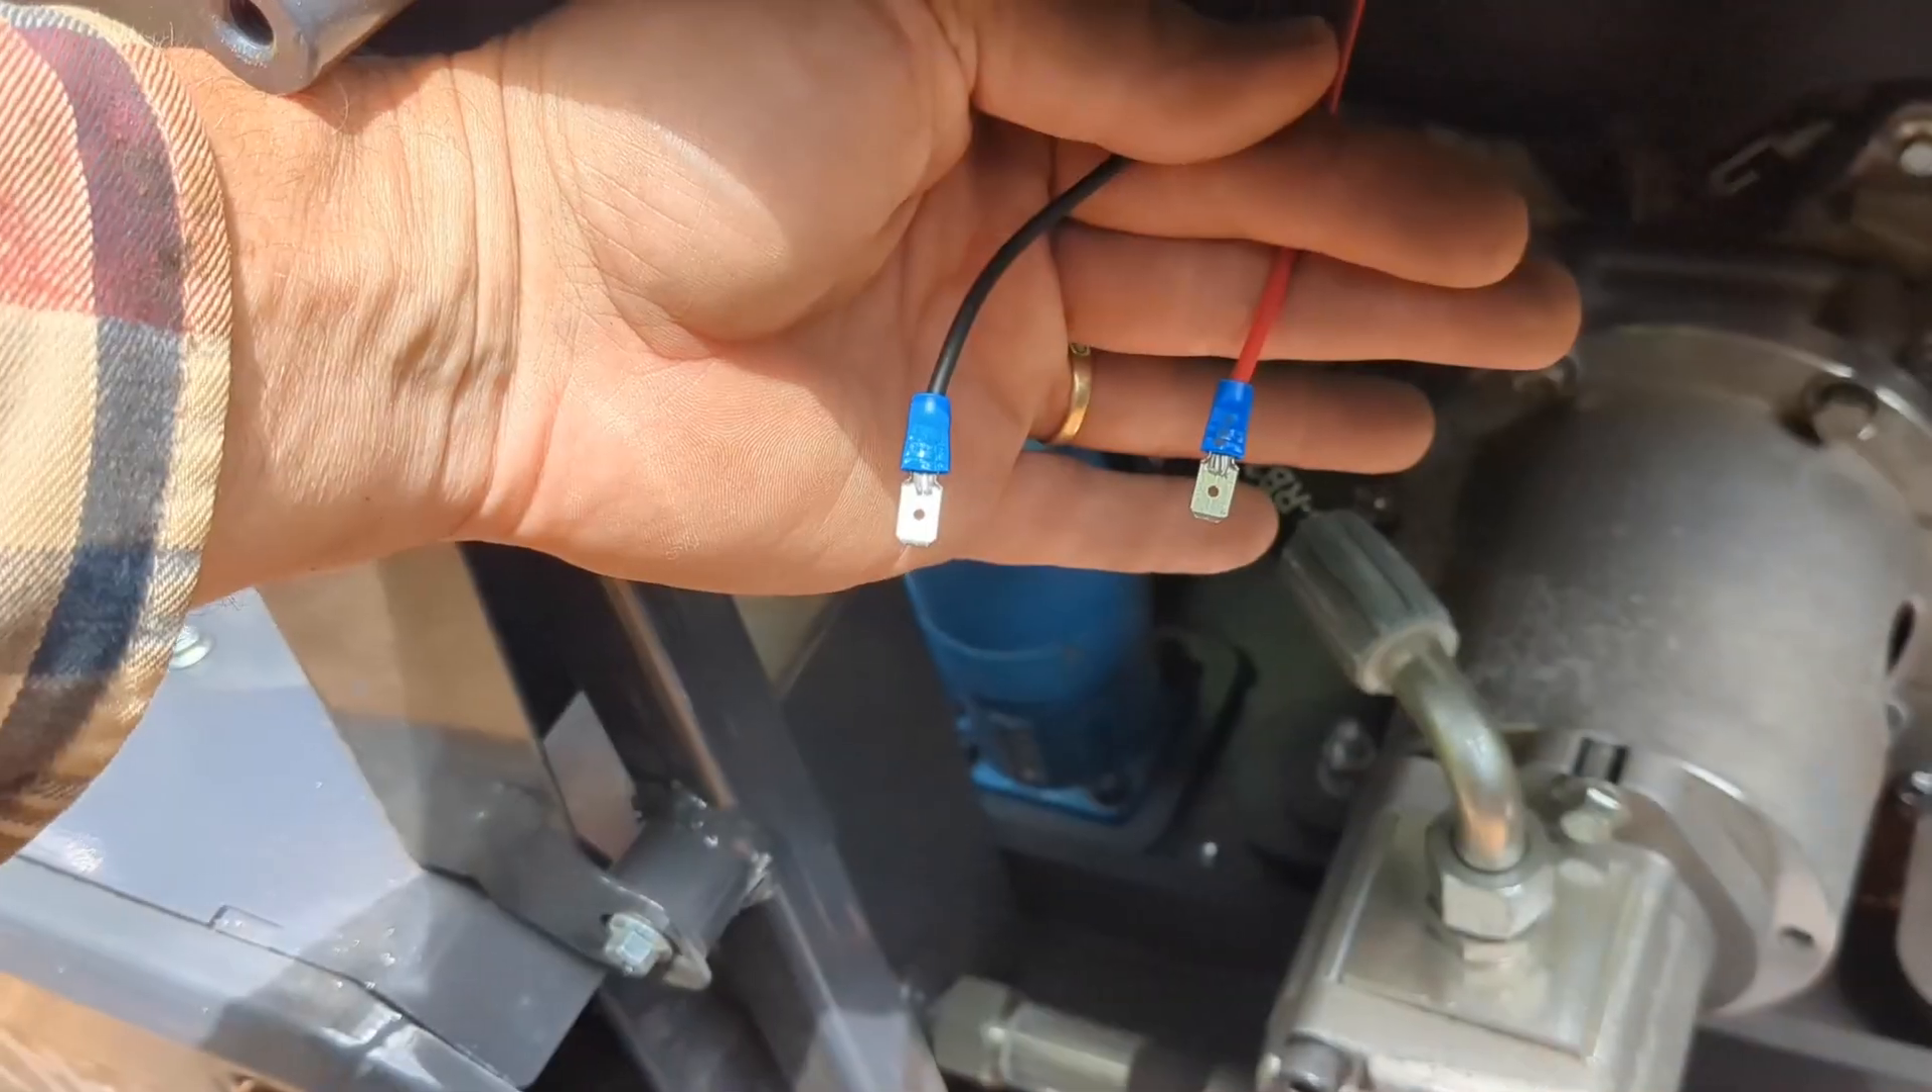This is the battery disconnect right here. And we put blade connectors on both wires on this end.